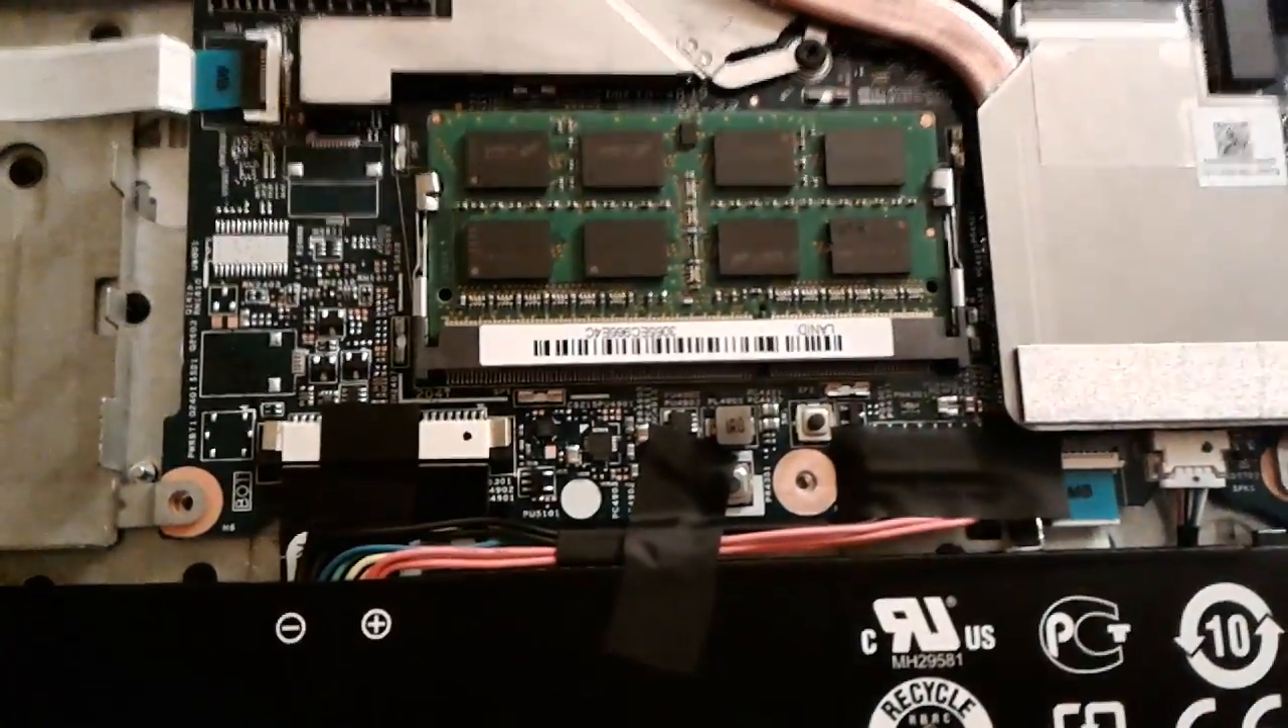I already have the eight gigs of RAM installed and if you look closer that's what the metal cover rested on.